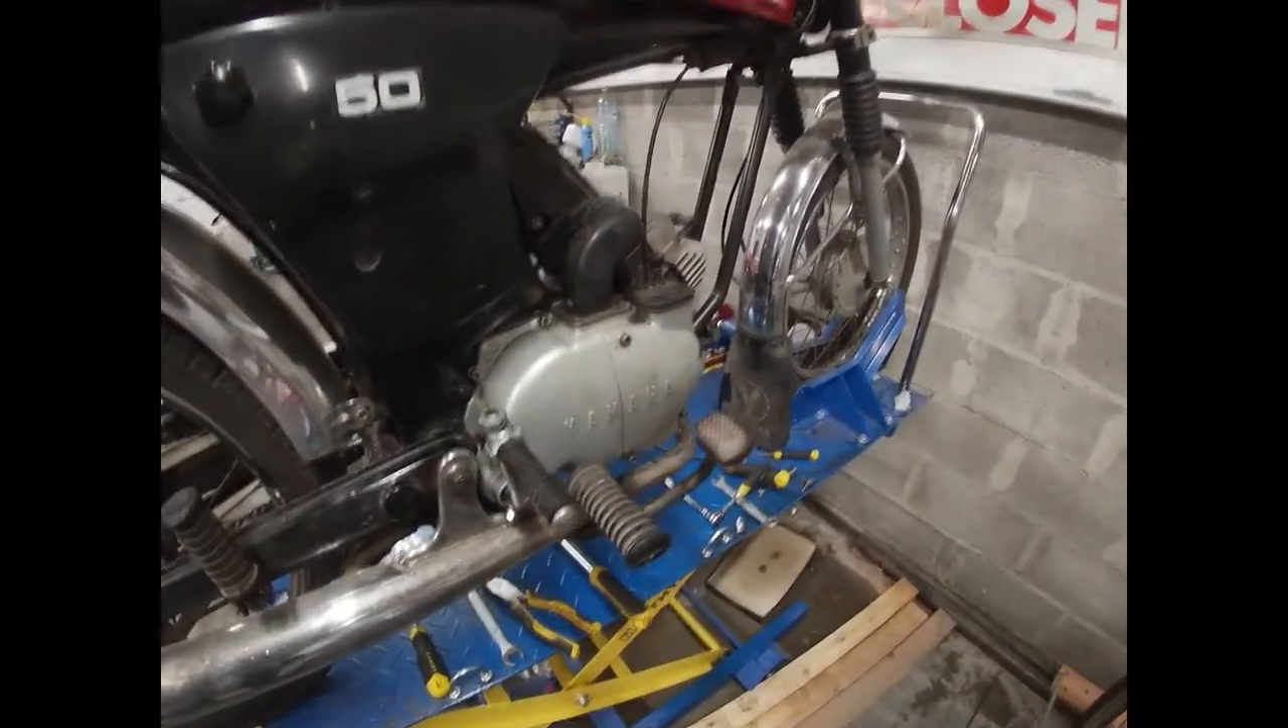The cover is back on, everything is back together.